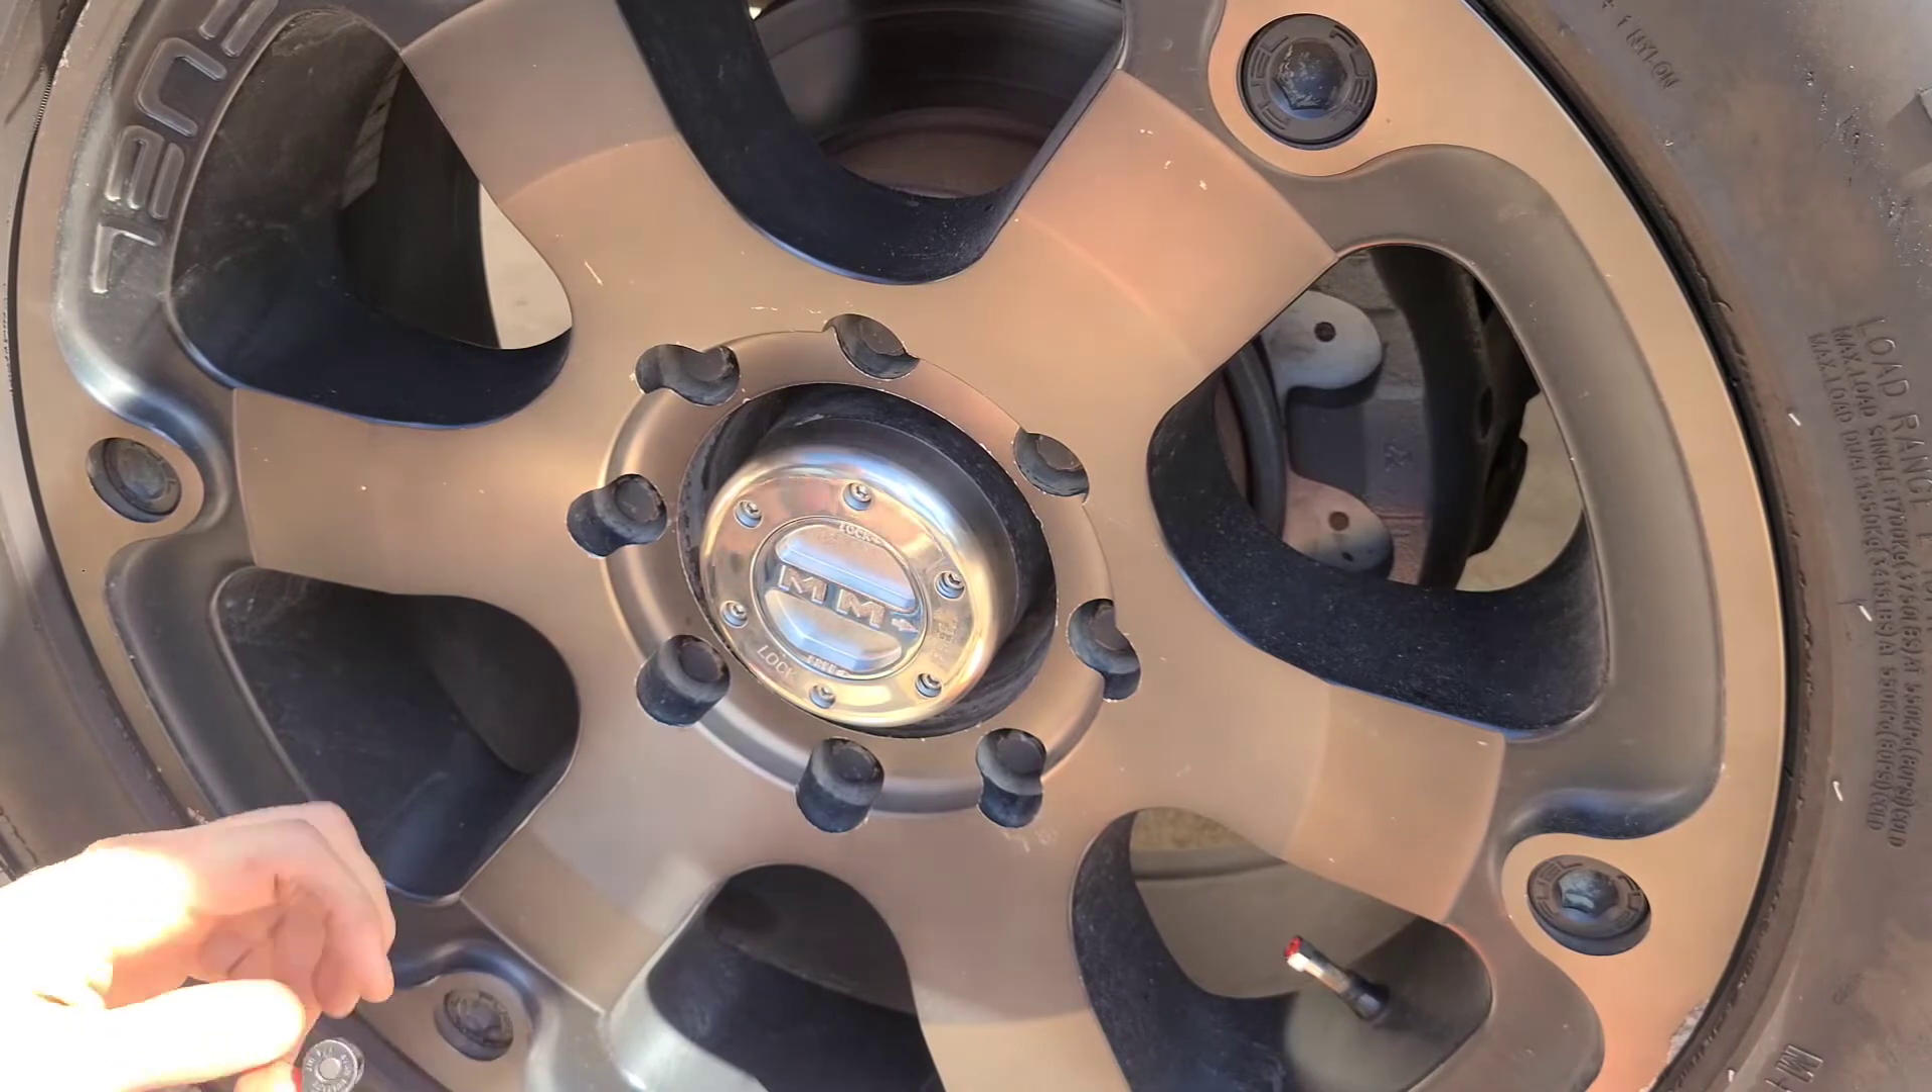All right that is pretty much it you are officially done installing your manual locking hubs.